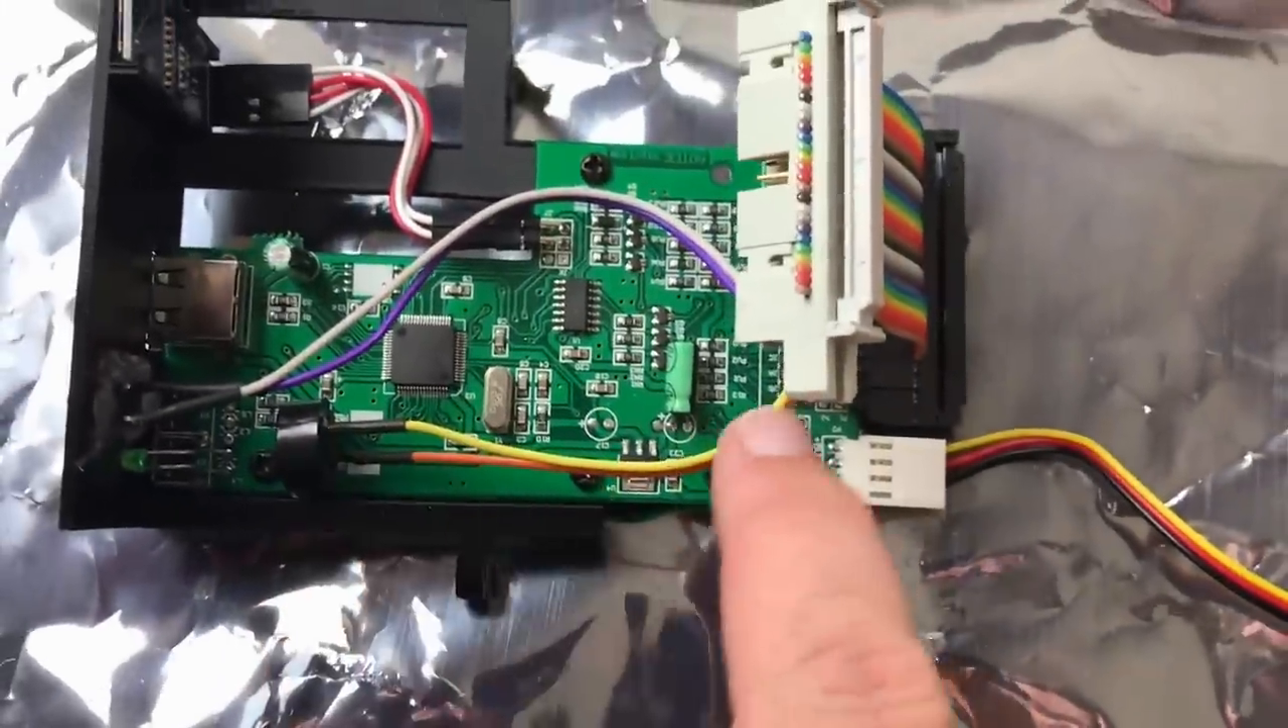Here is my GoTek drive already mounted in my 3D printed case. I've got my ribbon cable plugged in, my power cable.